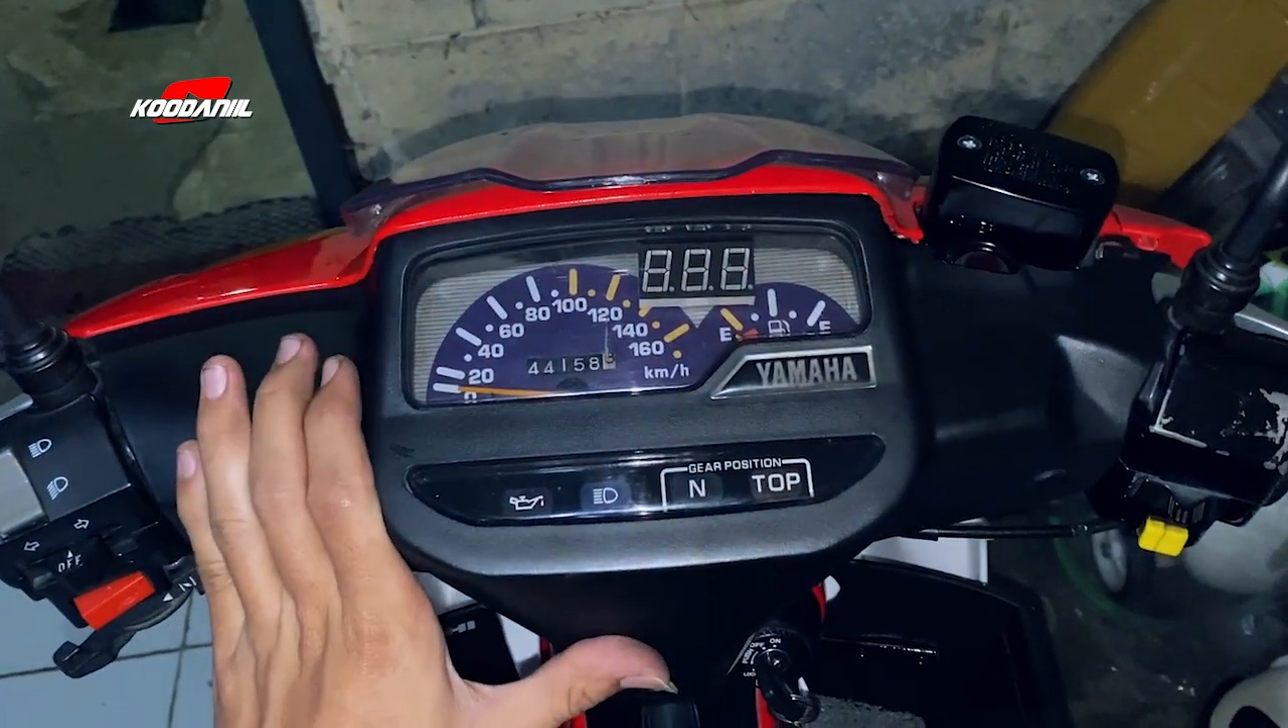Sekarang speedometer gue udah Terpasang rapih semuanya.